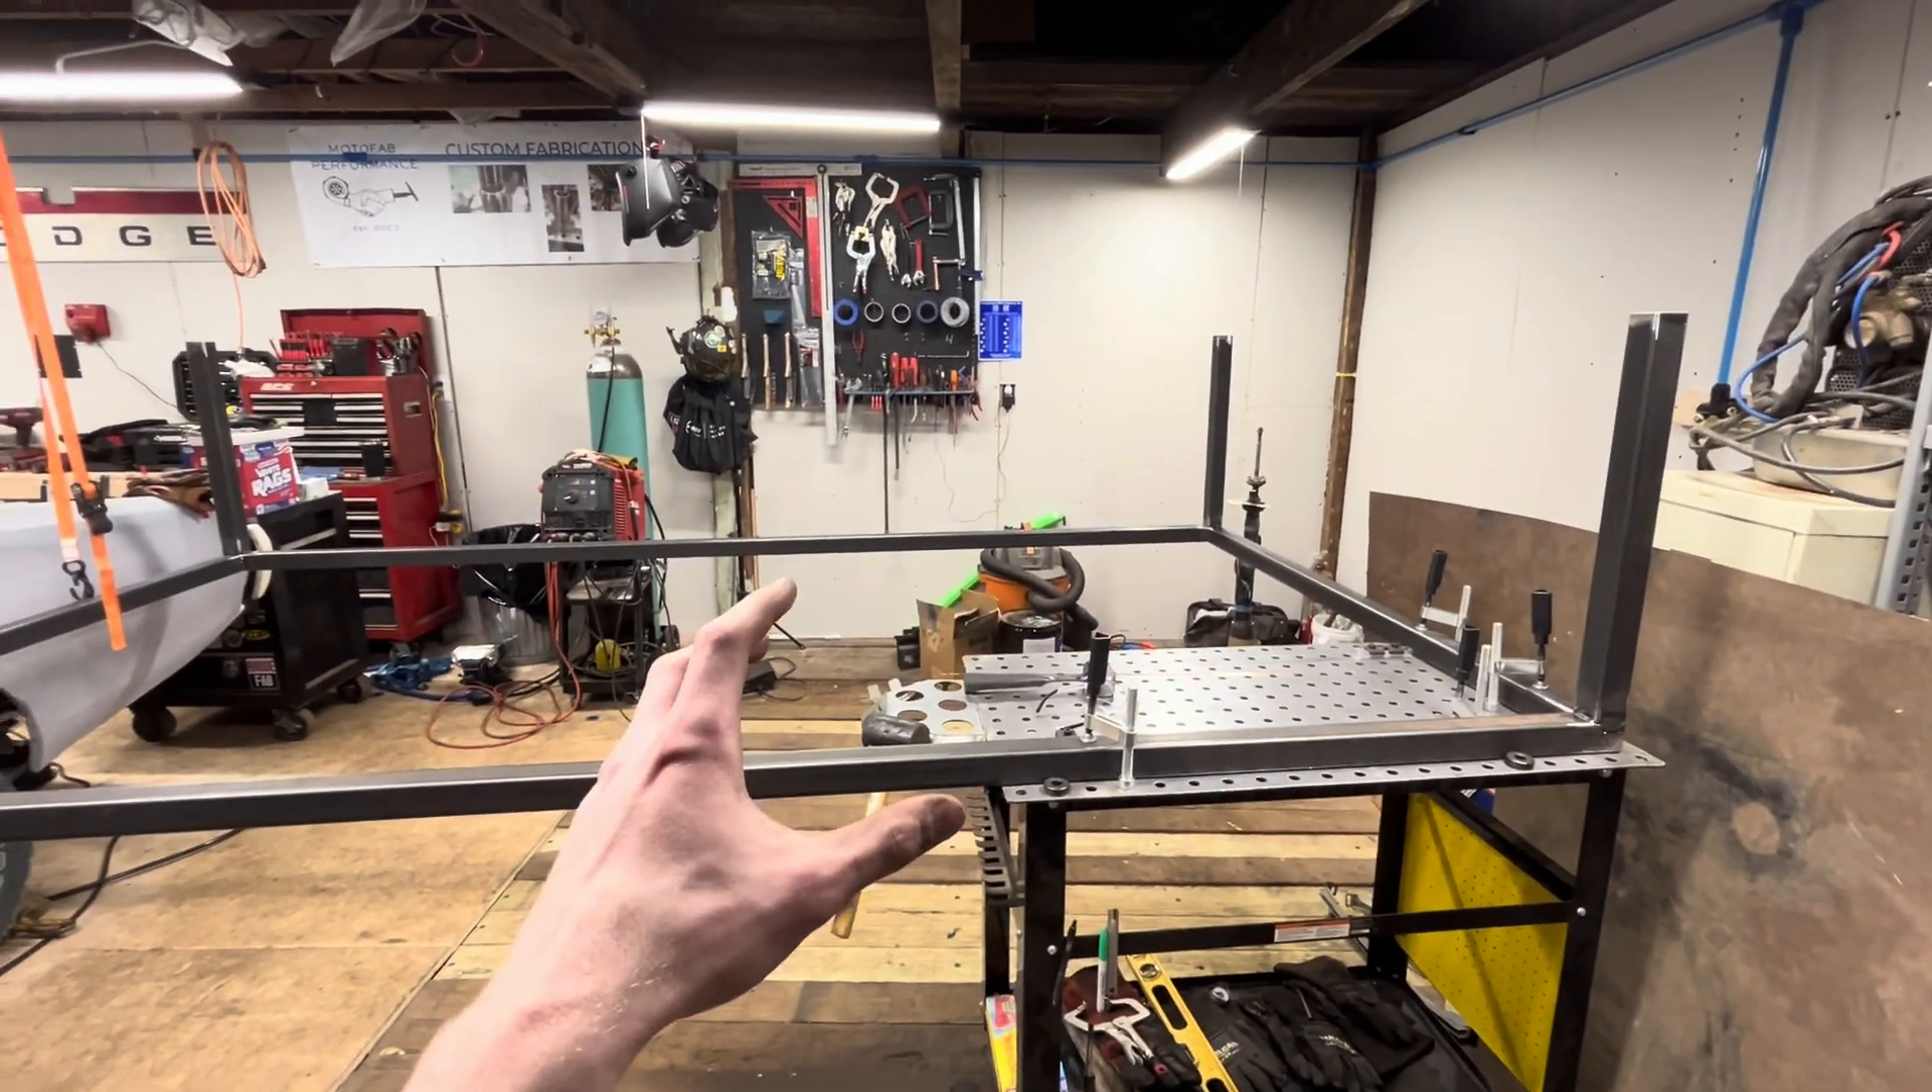Now that our frame has legs, it is complete, and we're ready to build the rest of the plasma table in the next video.